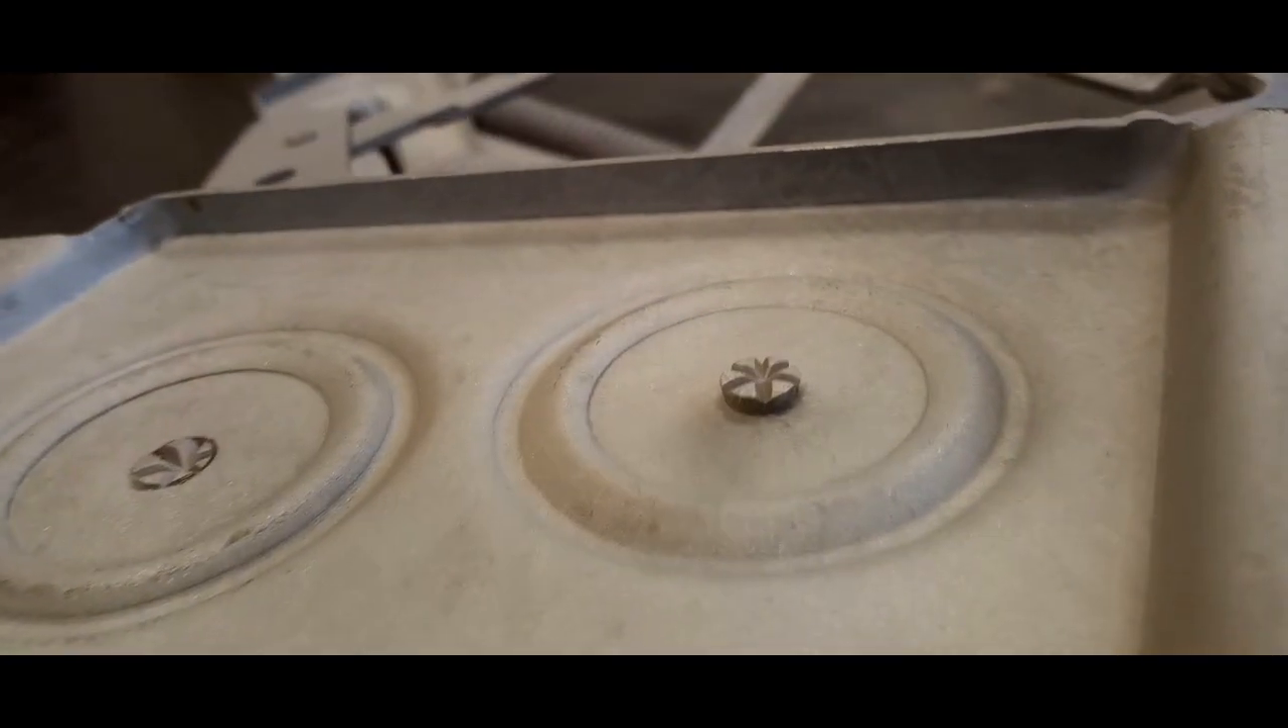You can see one of the rivets is a lot lower than the other.